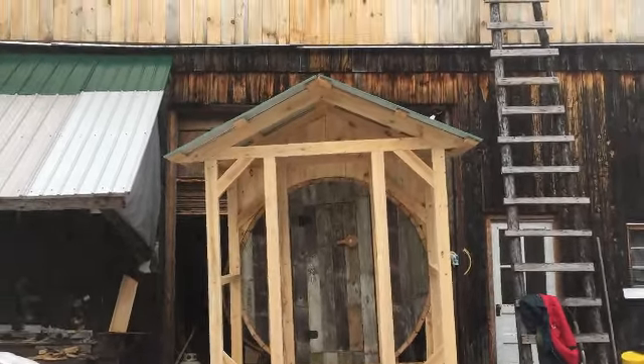I got the roof on the changing room last night.